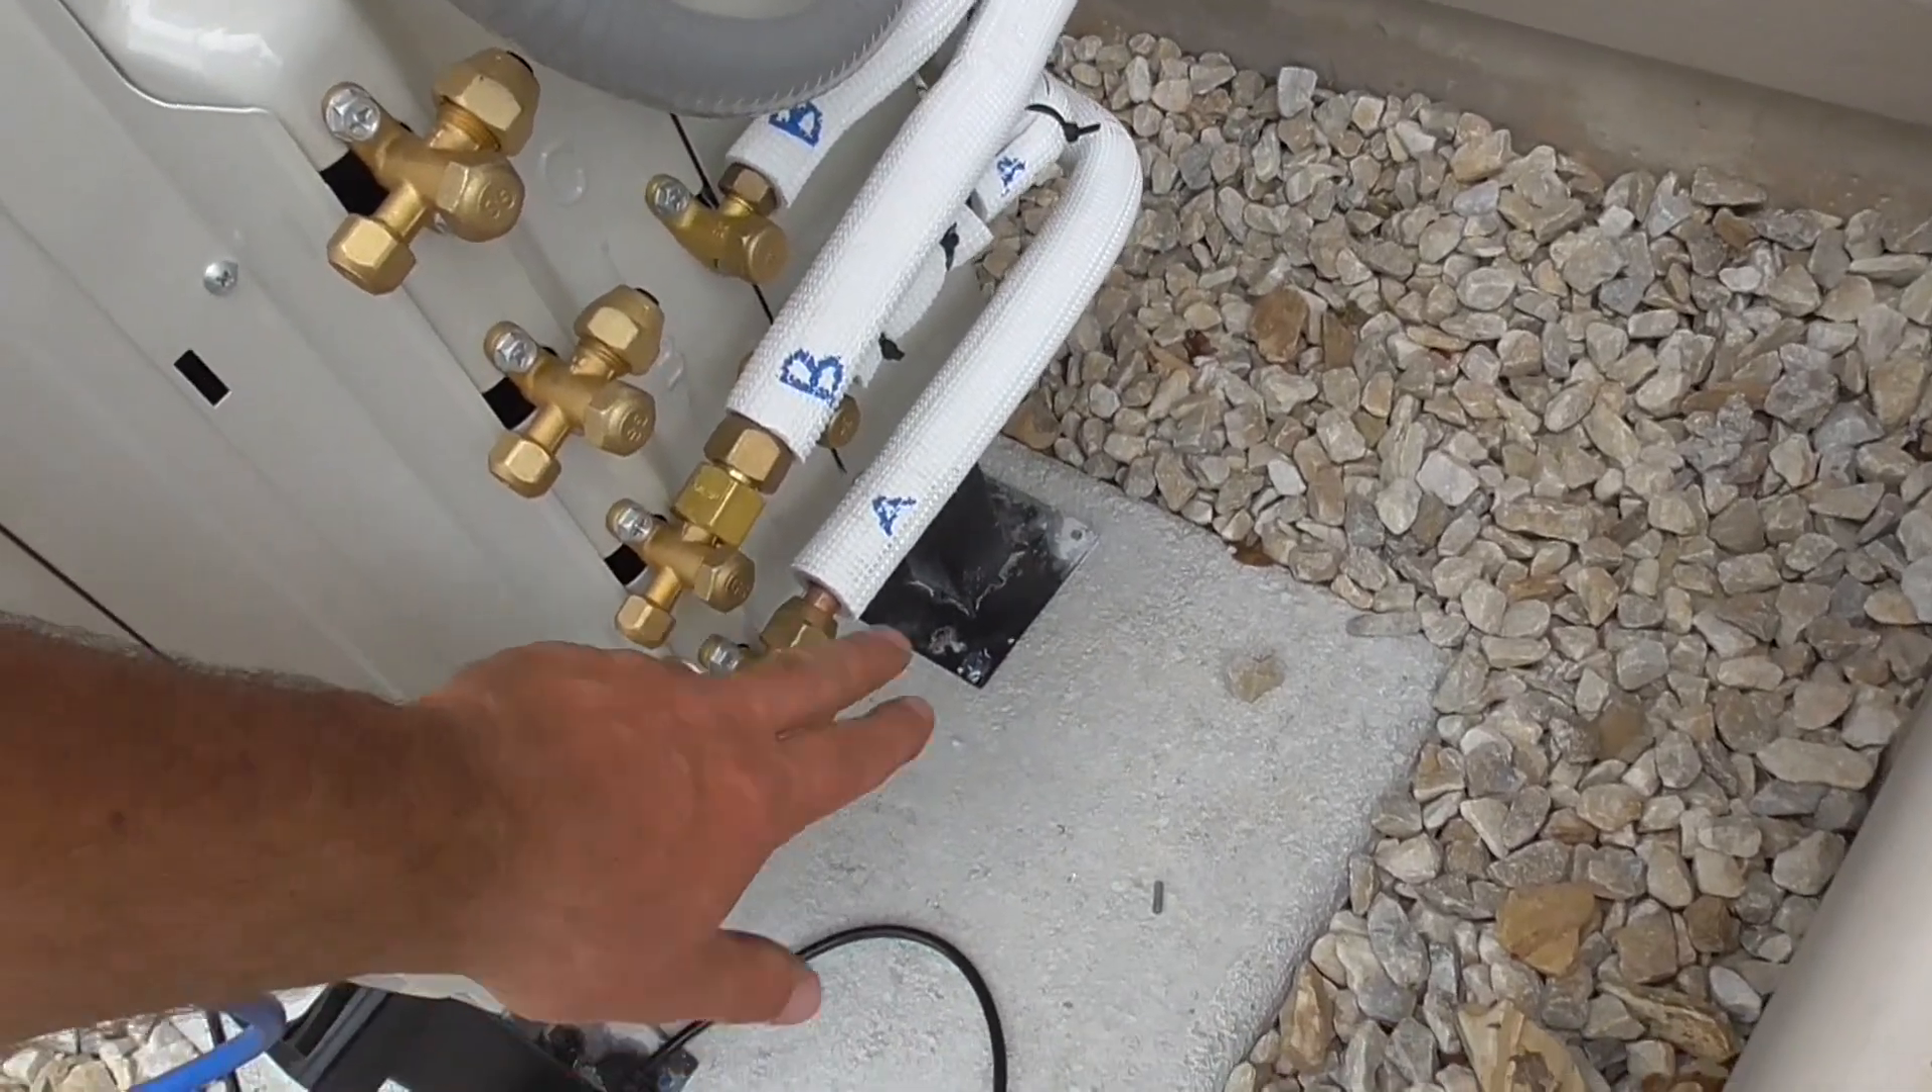You can see I put the caps back on my lines.